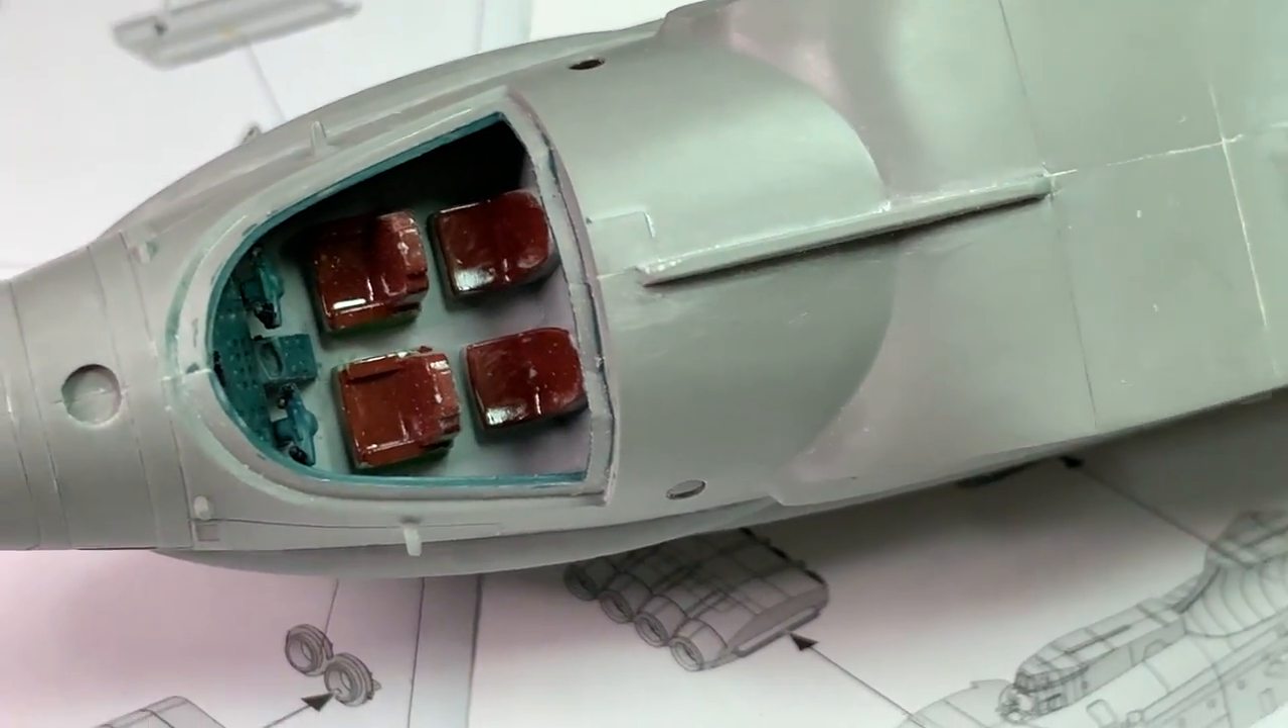I've already glued the front fuselage portion and you can see the cockpit is in there.